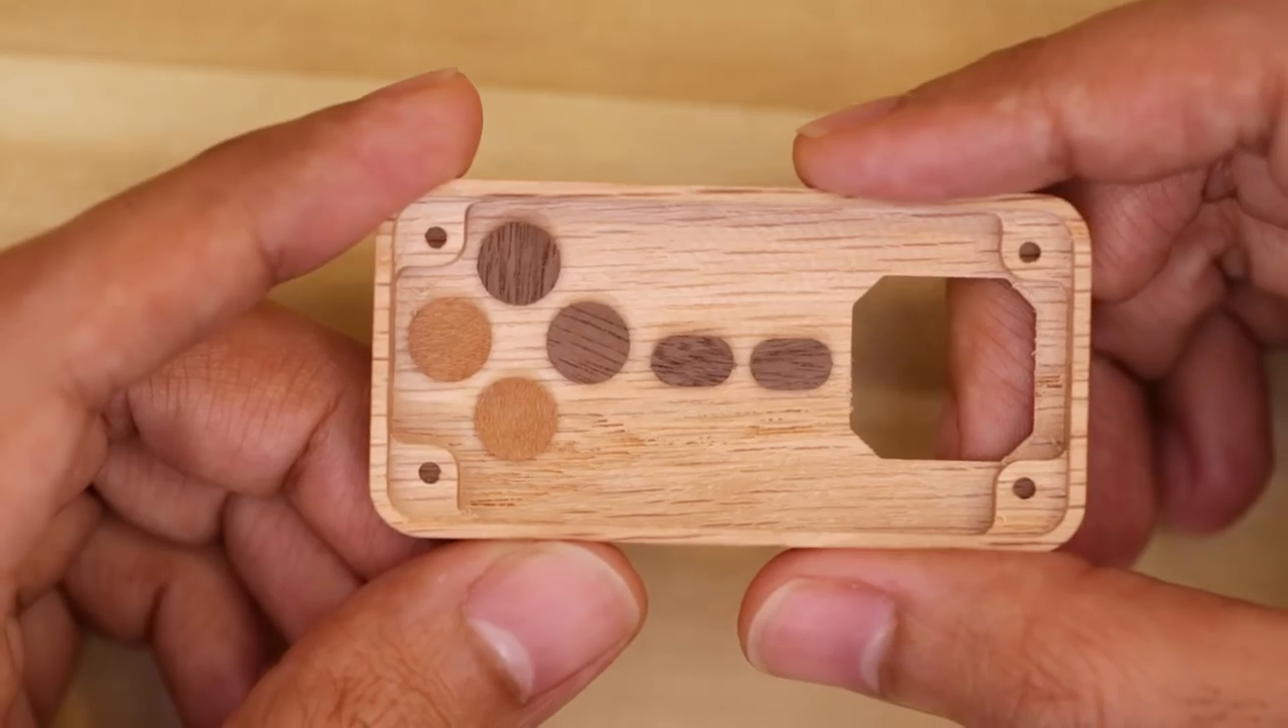Next, I placed all of the wooden buttons into the cutouts on the top of the case.